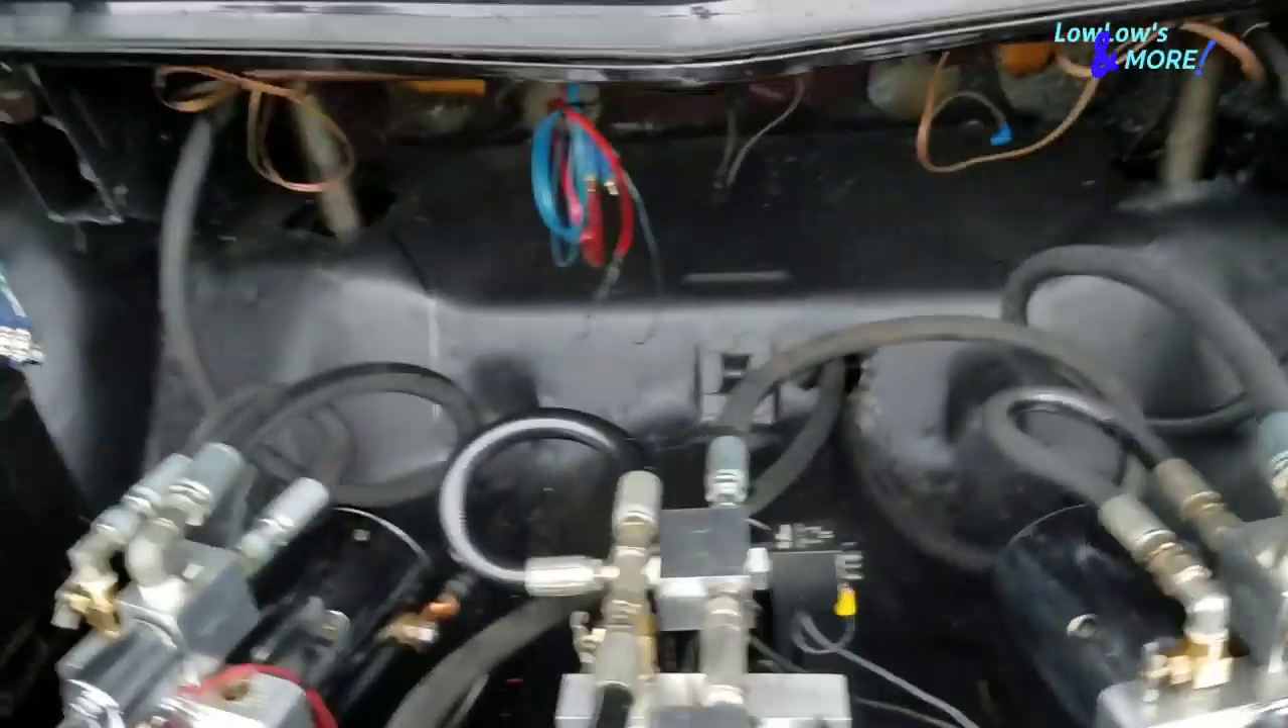So i still need to tuck these wires but overall what do you guys think.